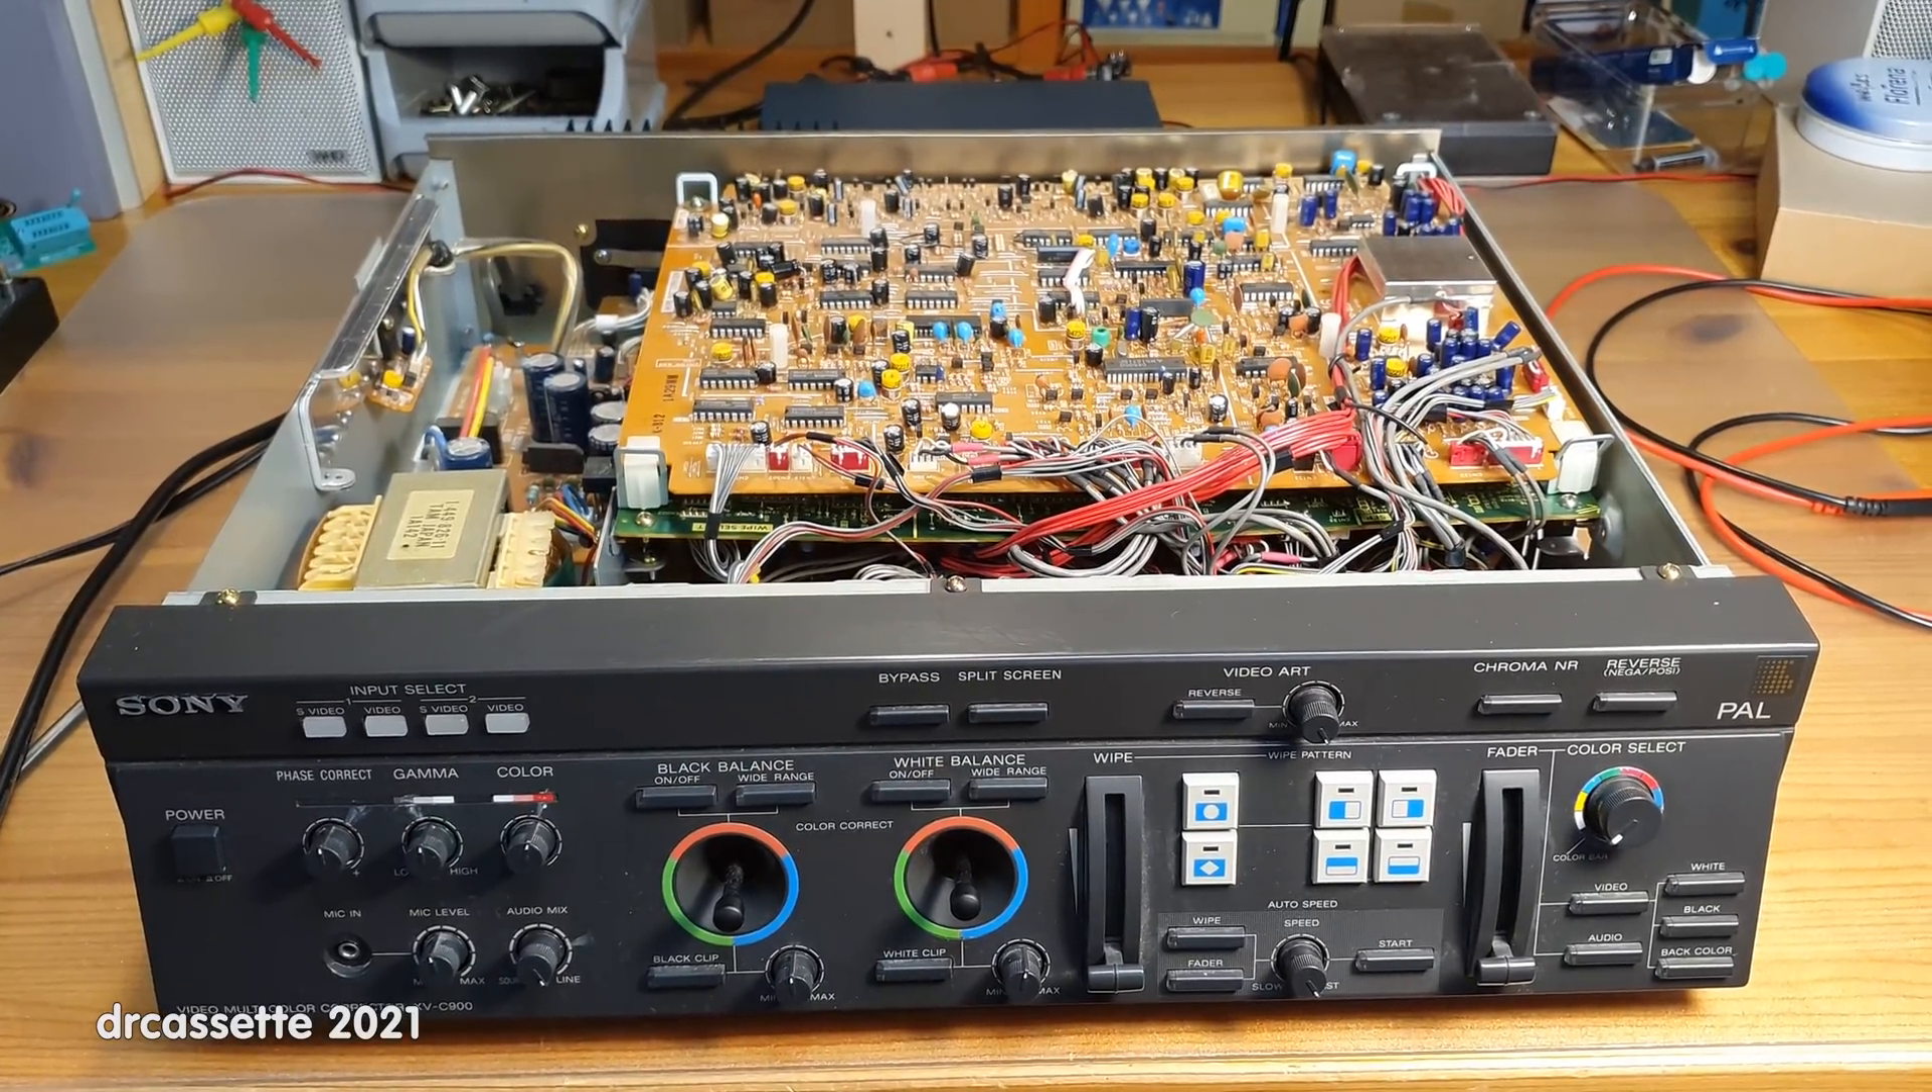The circuit boards have been reinstalled.